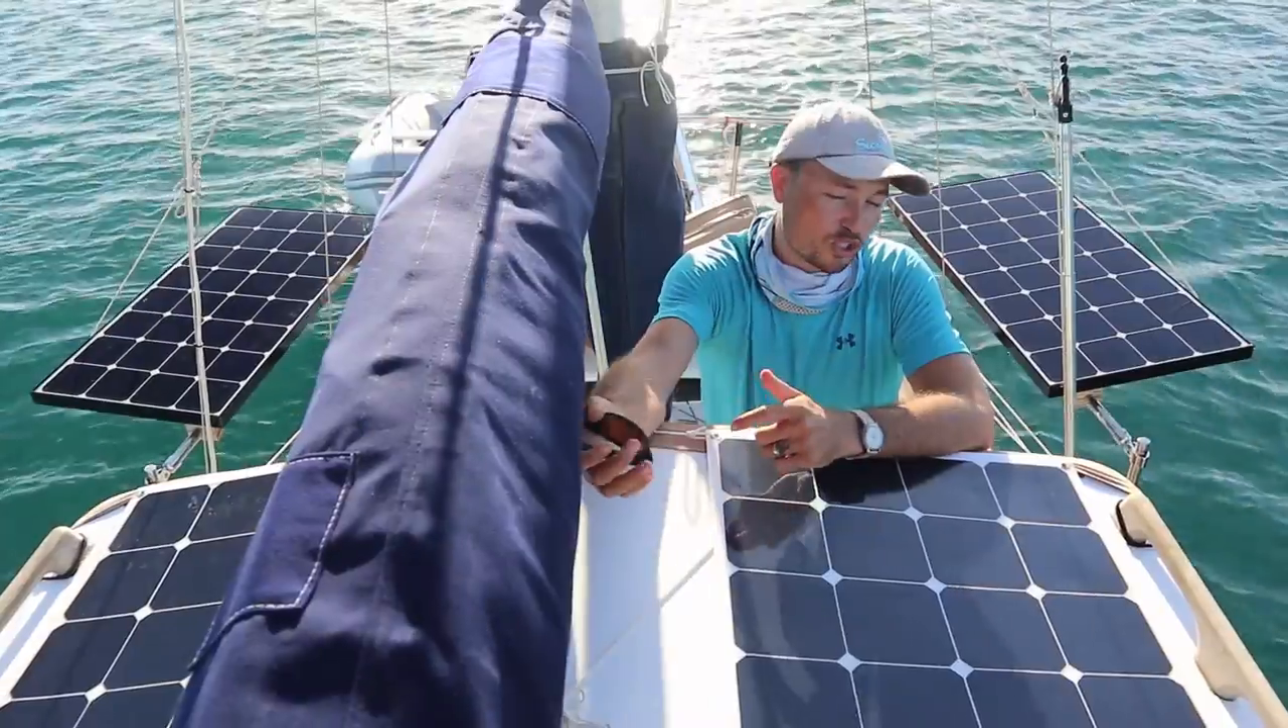All right, so we got the rigid solar panels installed.